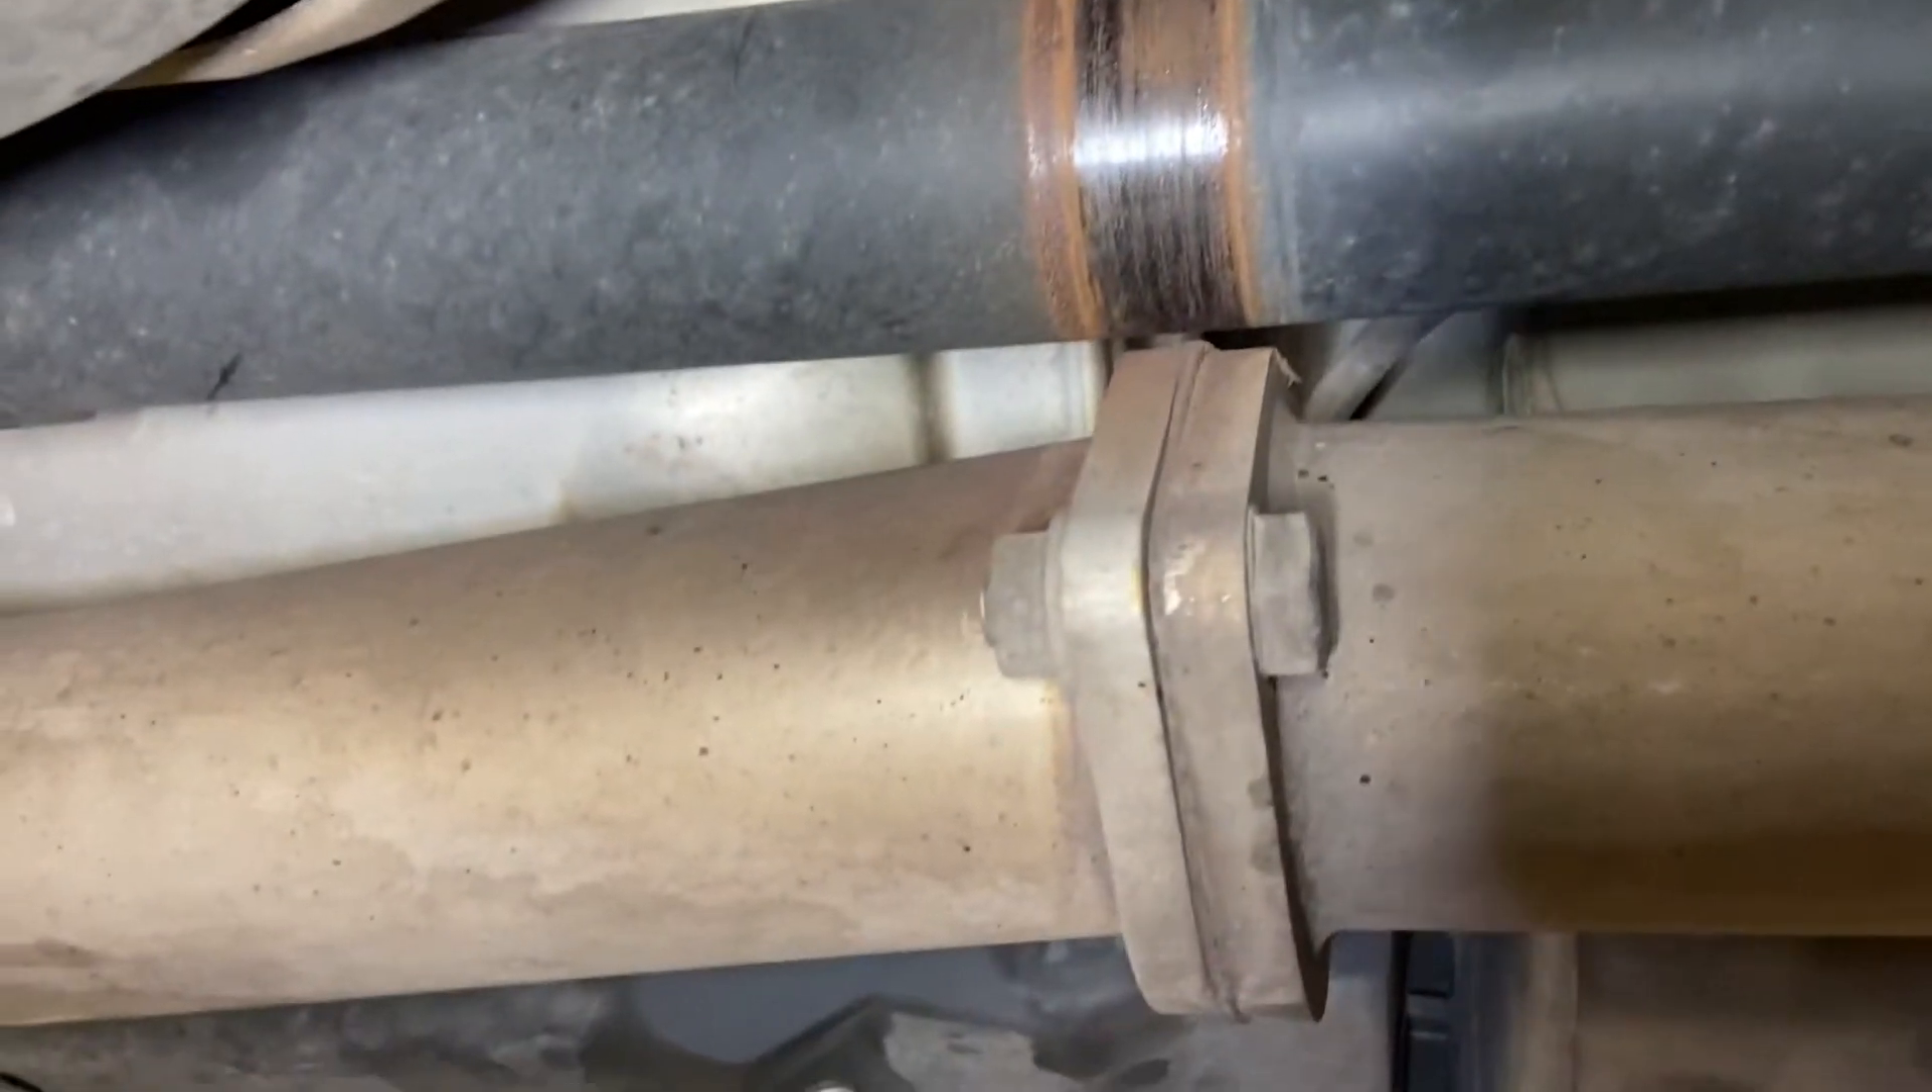The other thing that I noticed is that it looks like part of this exhaust pipe is rubbing up against the drive shaft there.